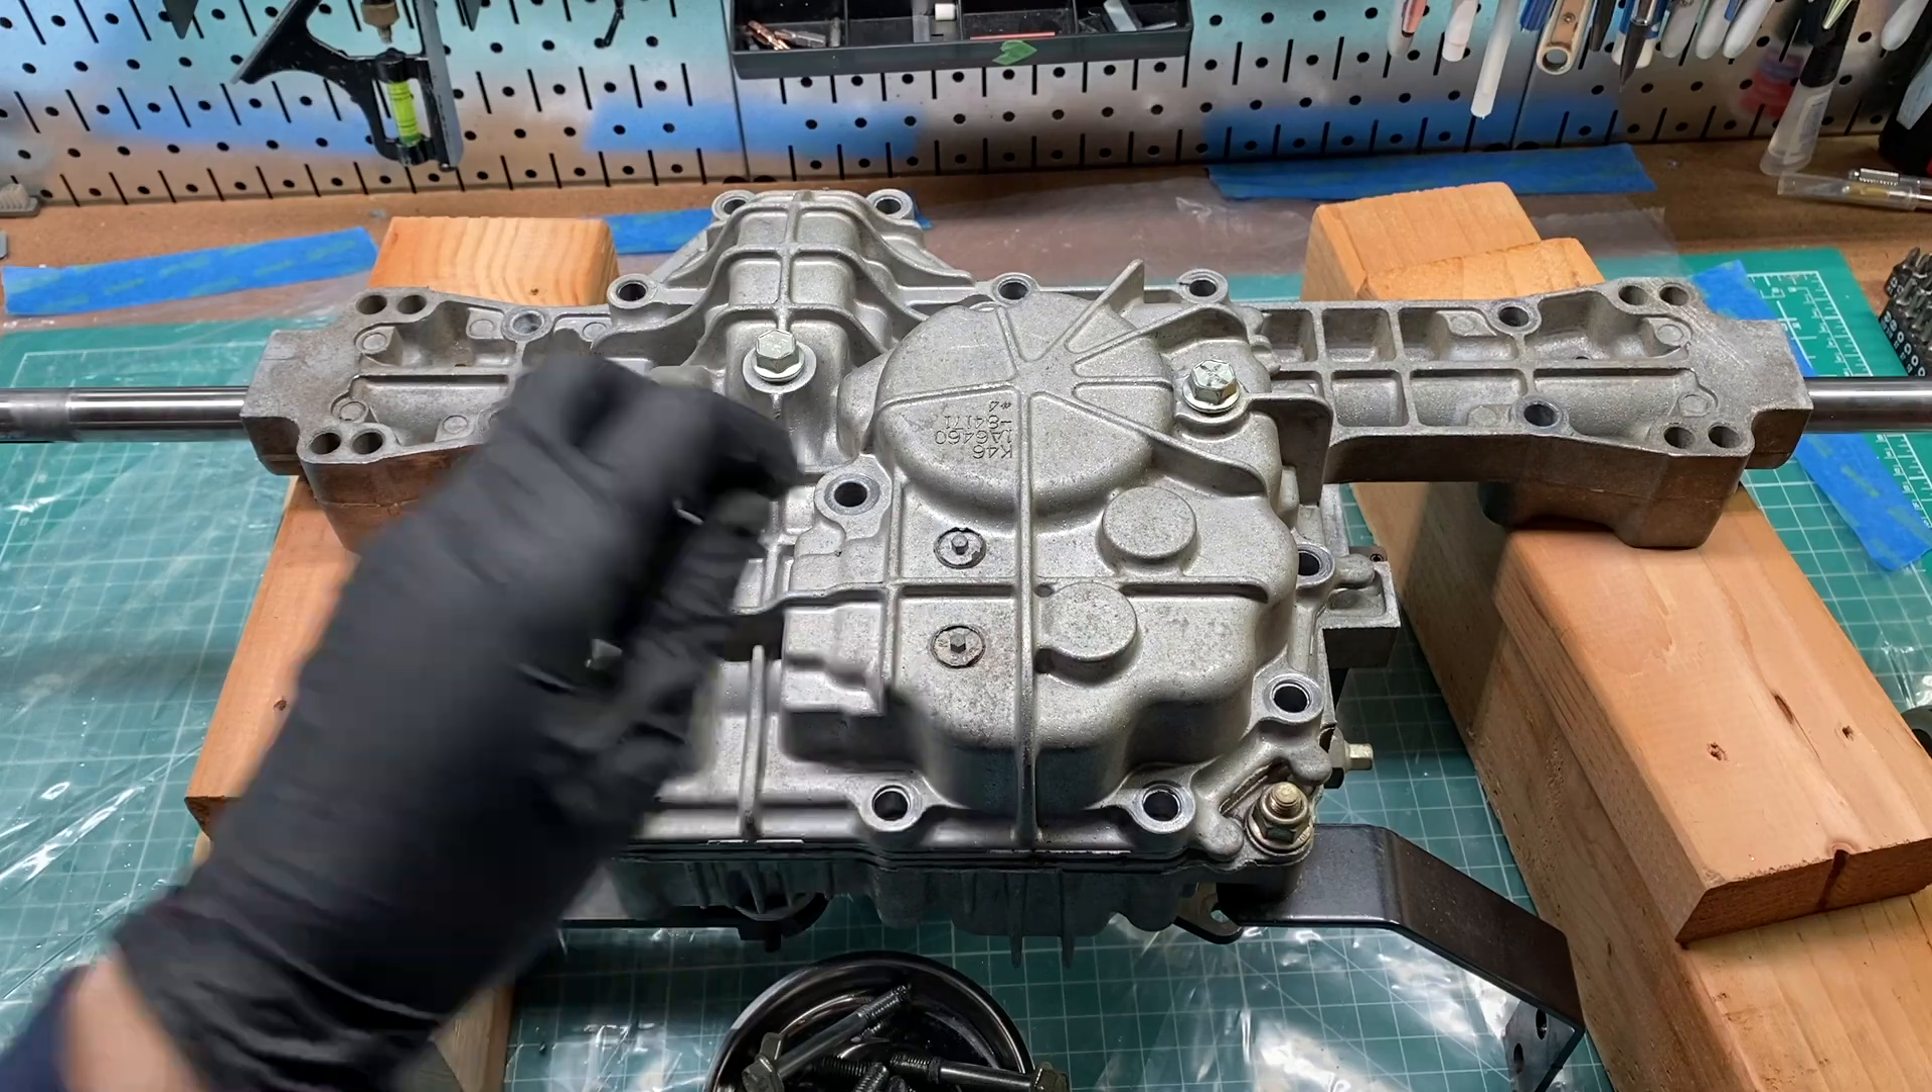Back at the bench, I've already removed the trans from the machine.